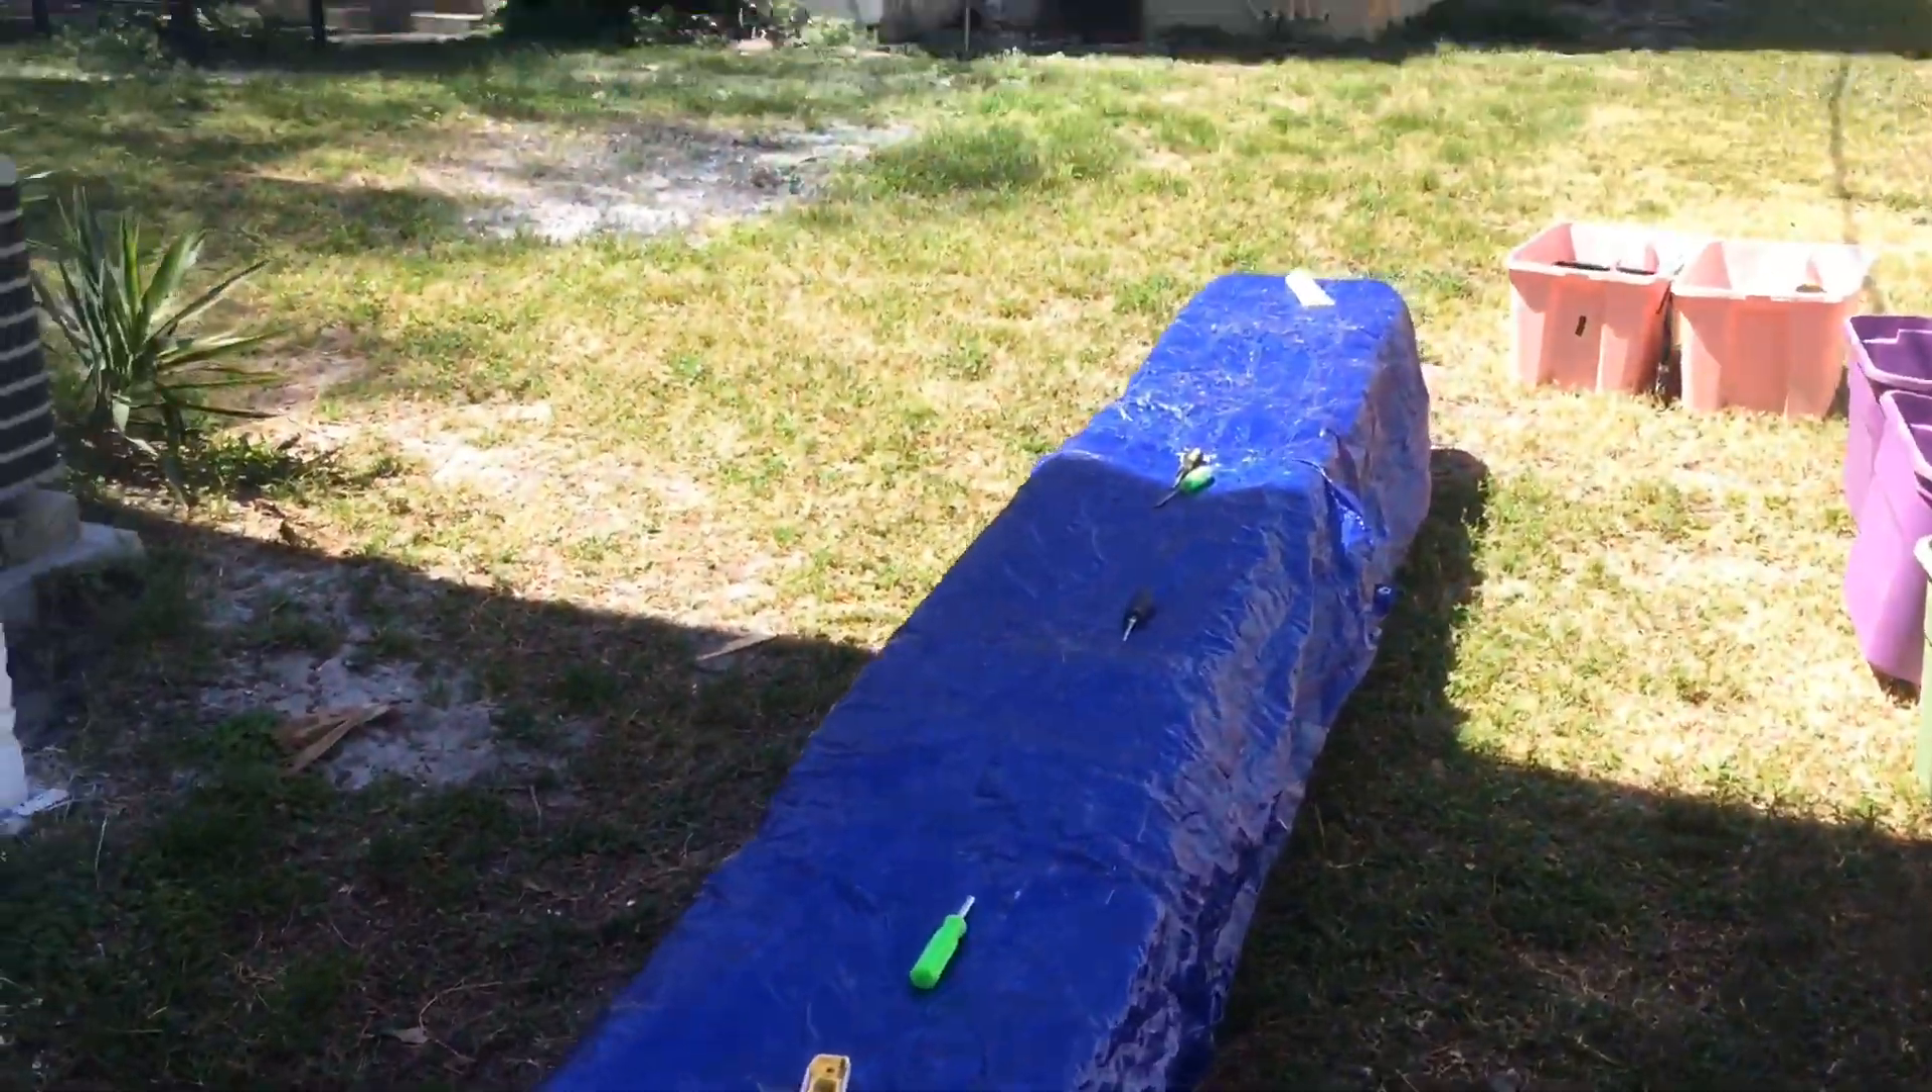So, got the tarp laid on top. Gonna put the top rails on in a second.